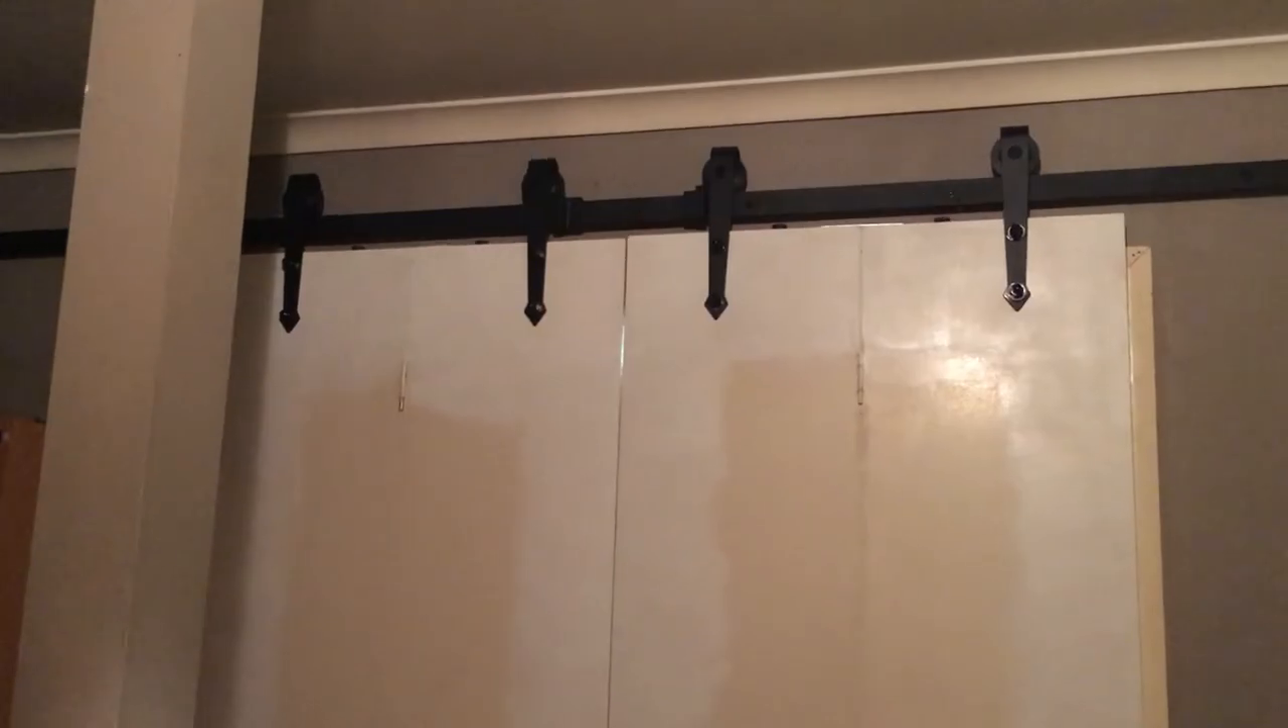I've got the doors up now.